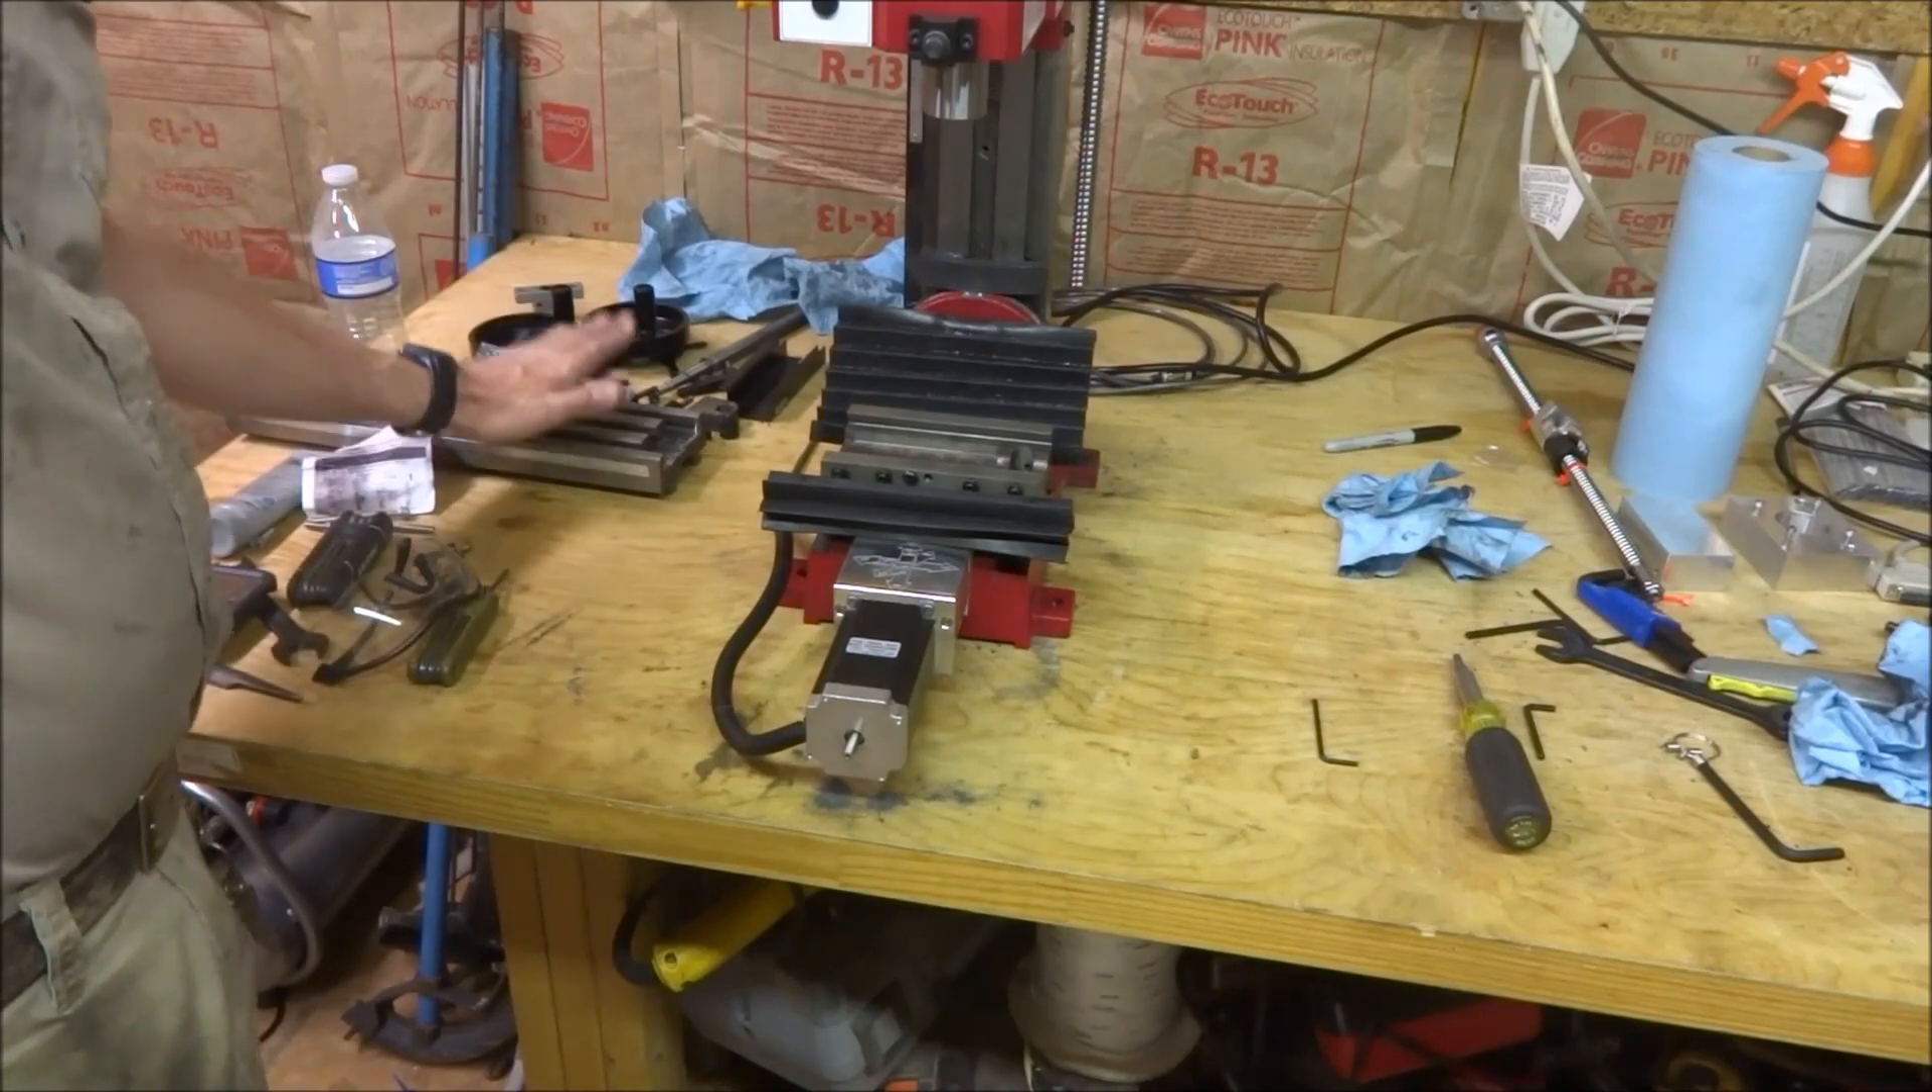Okay, I got the, uh, the dust guards back on and, uh, we're ready to move on to the, uh, putting the table back on the, uh, the x-axis.